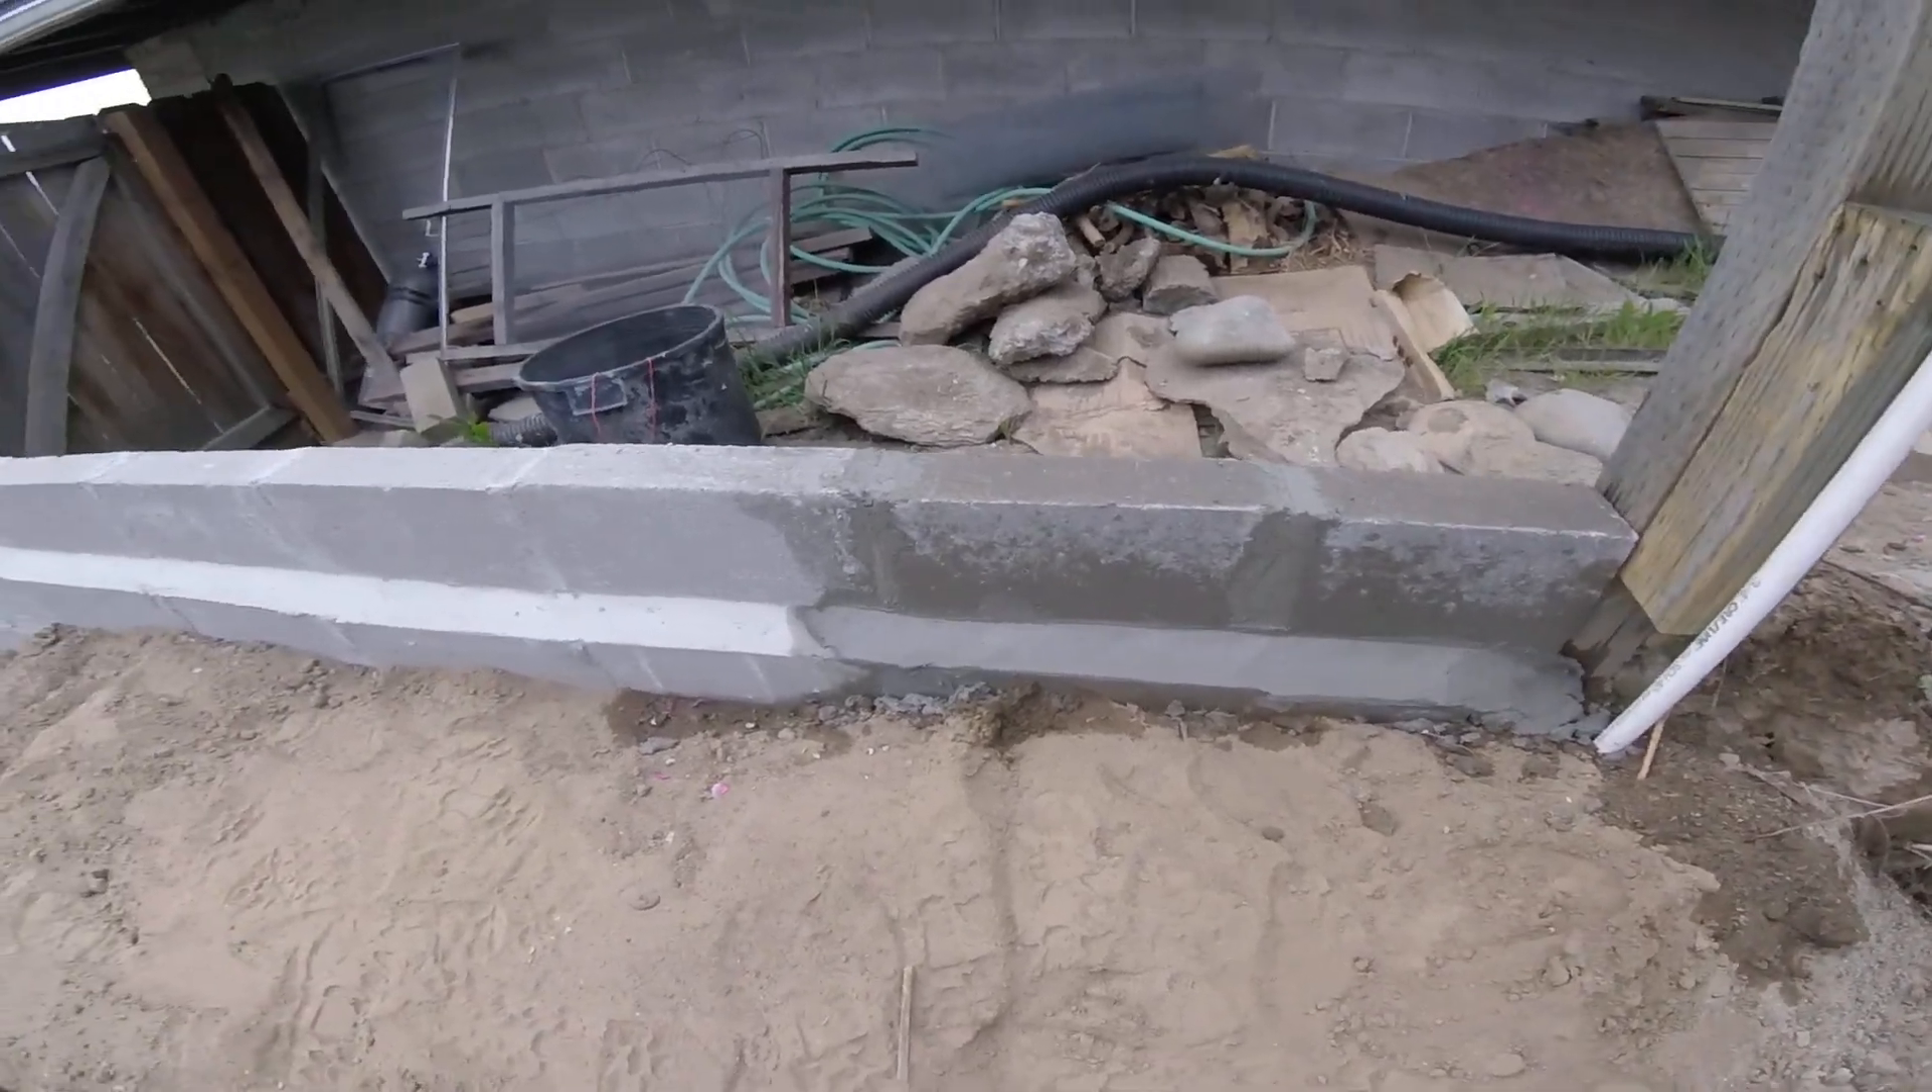And then I just finished the mini retaining wall here.